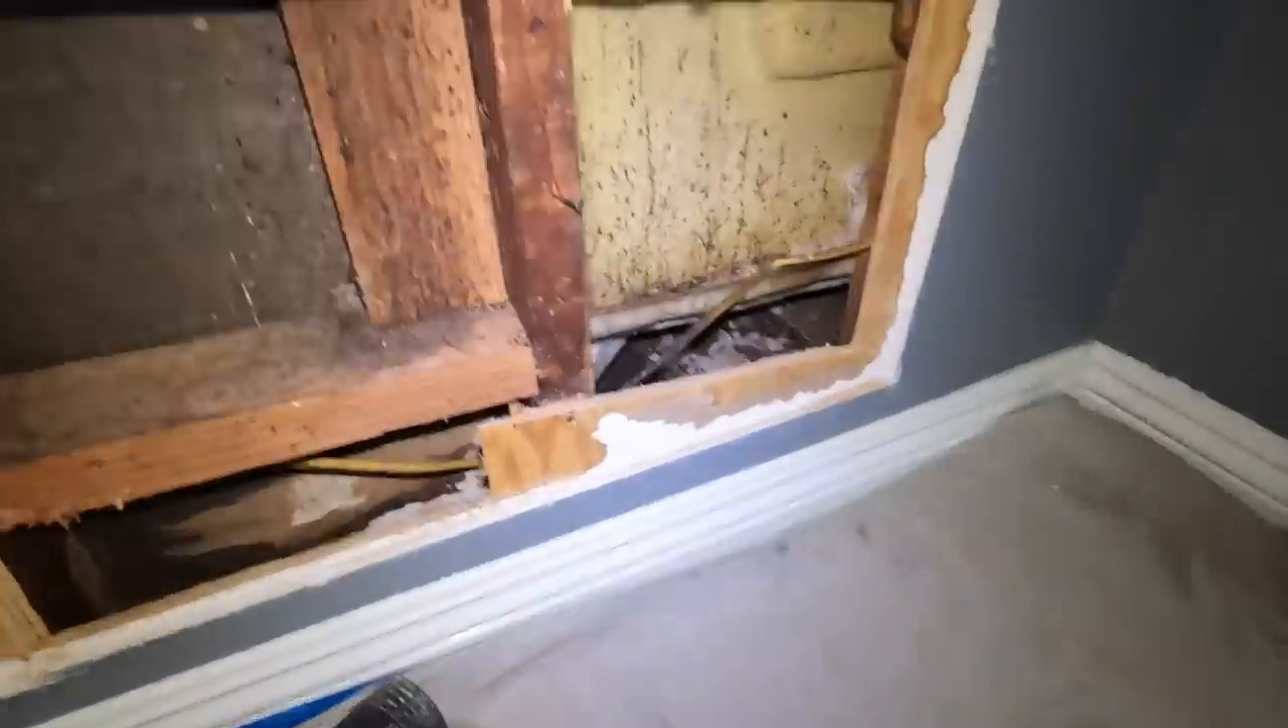So we've opened up behind the shower here.